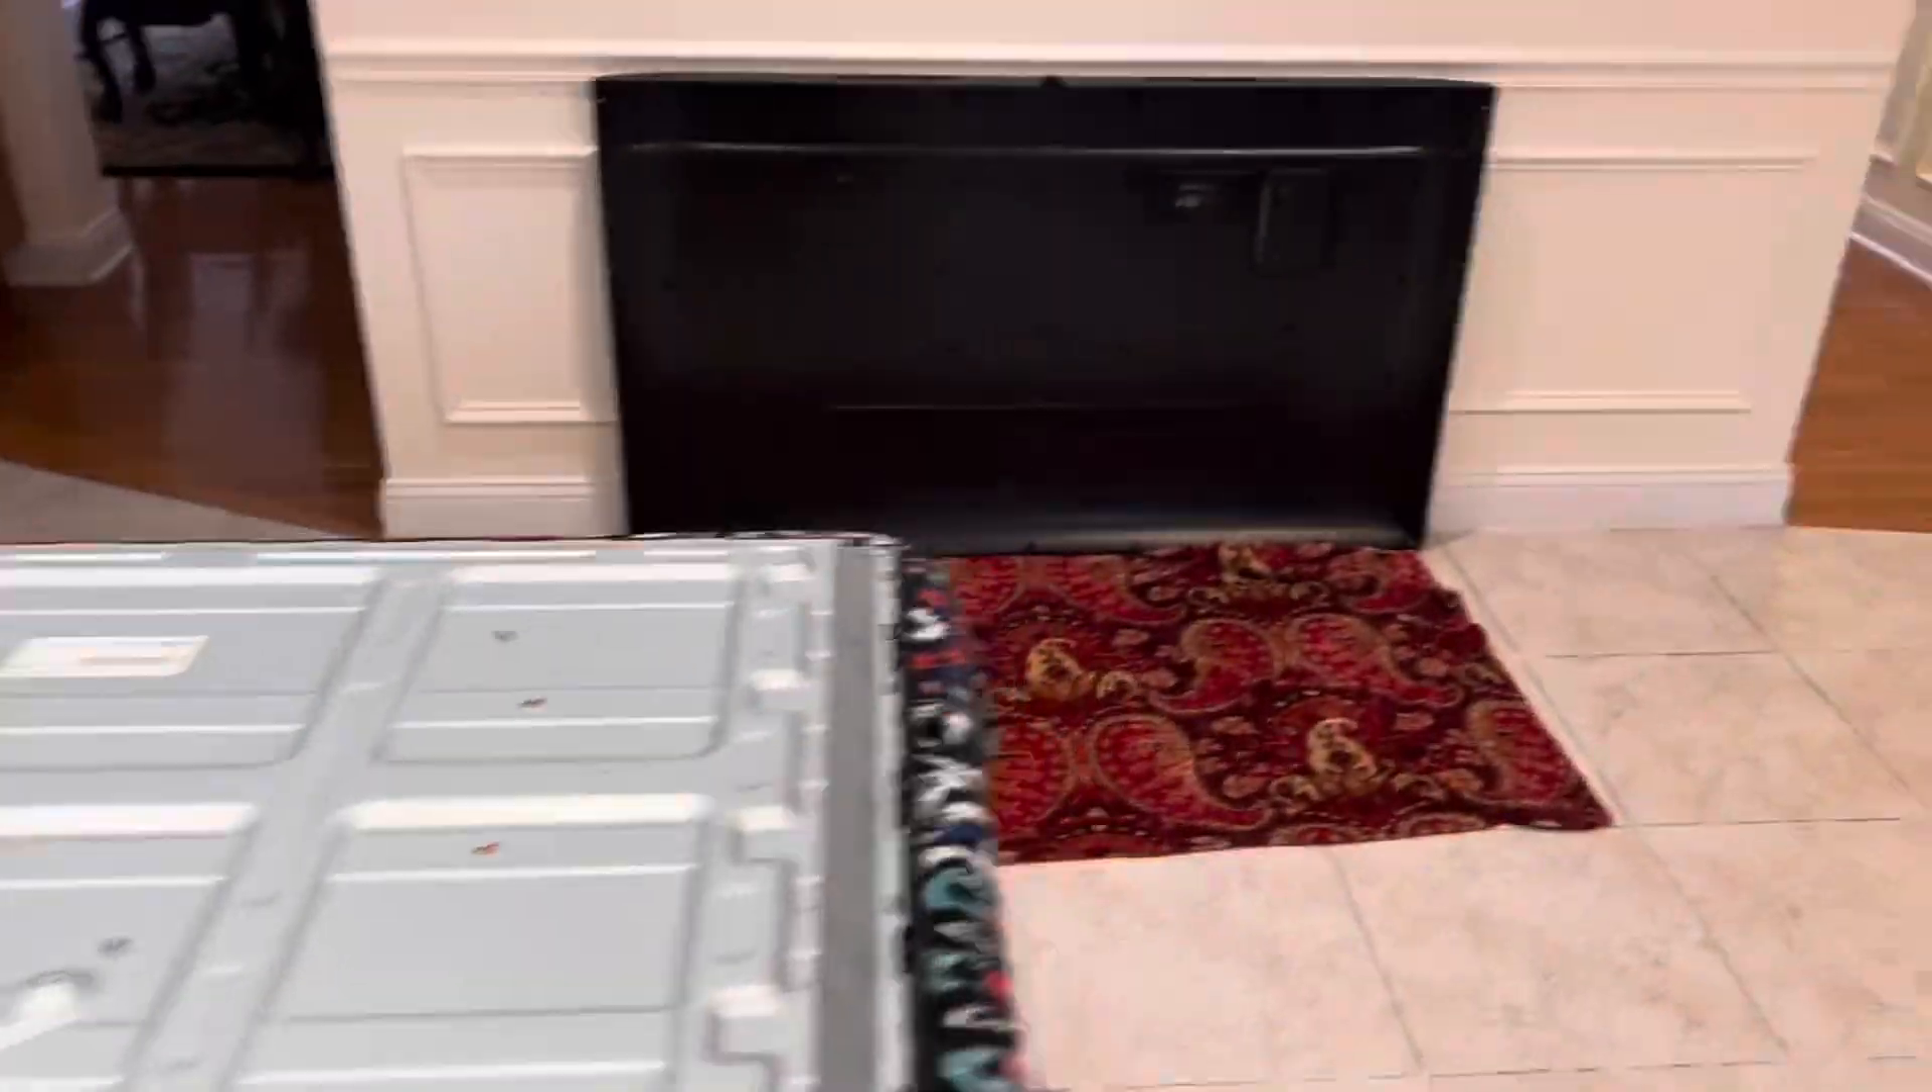Okay so I remove the cover I put it next to the wall.